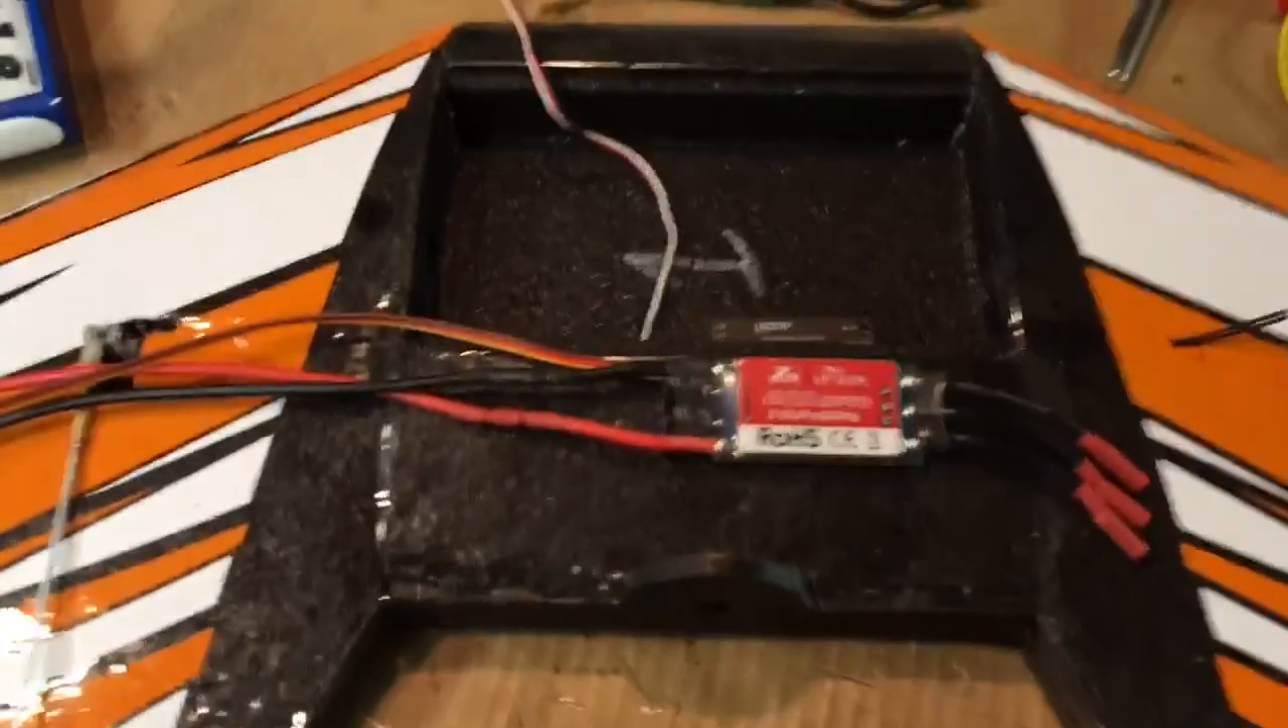All right the ESC is on and what I used to mount that was some Scotch Extreme Strong double-sided tape.